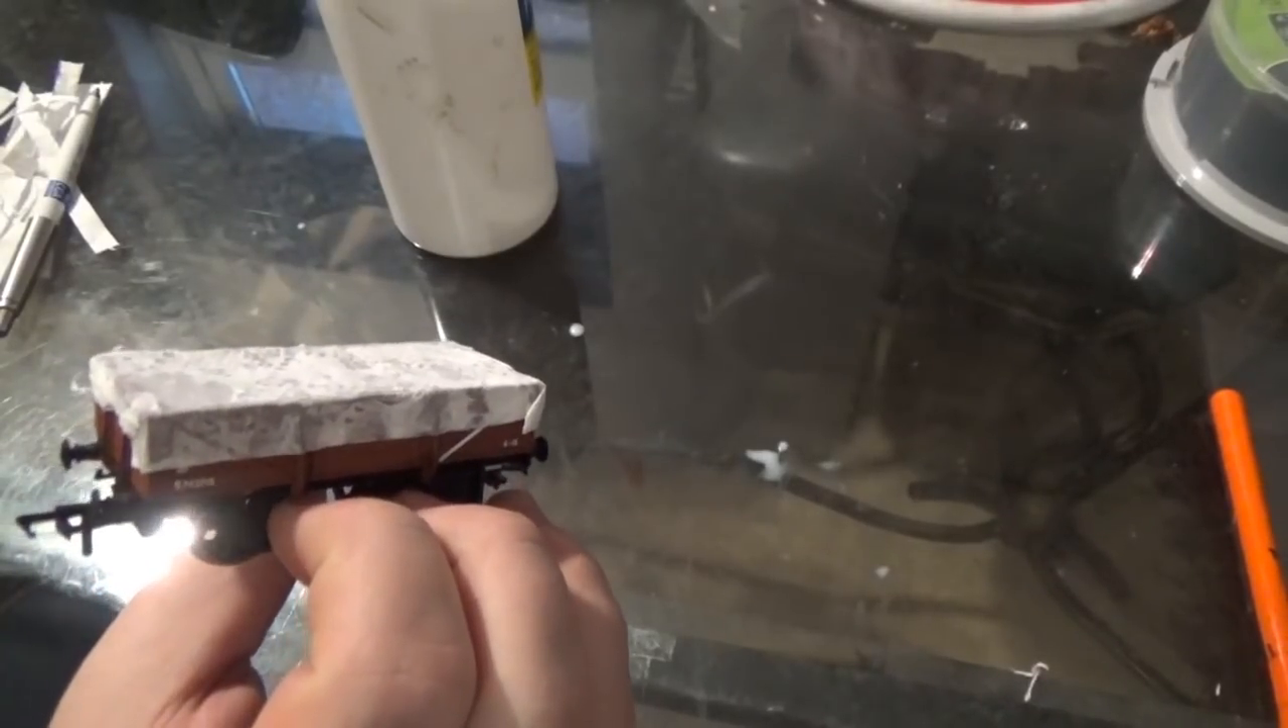We now have a tarpaulin on this wagon.